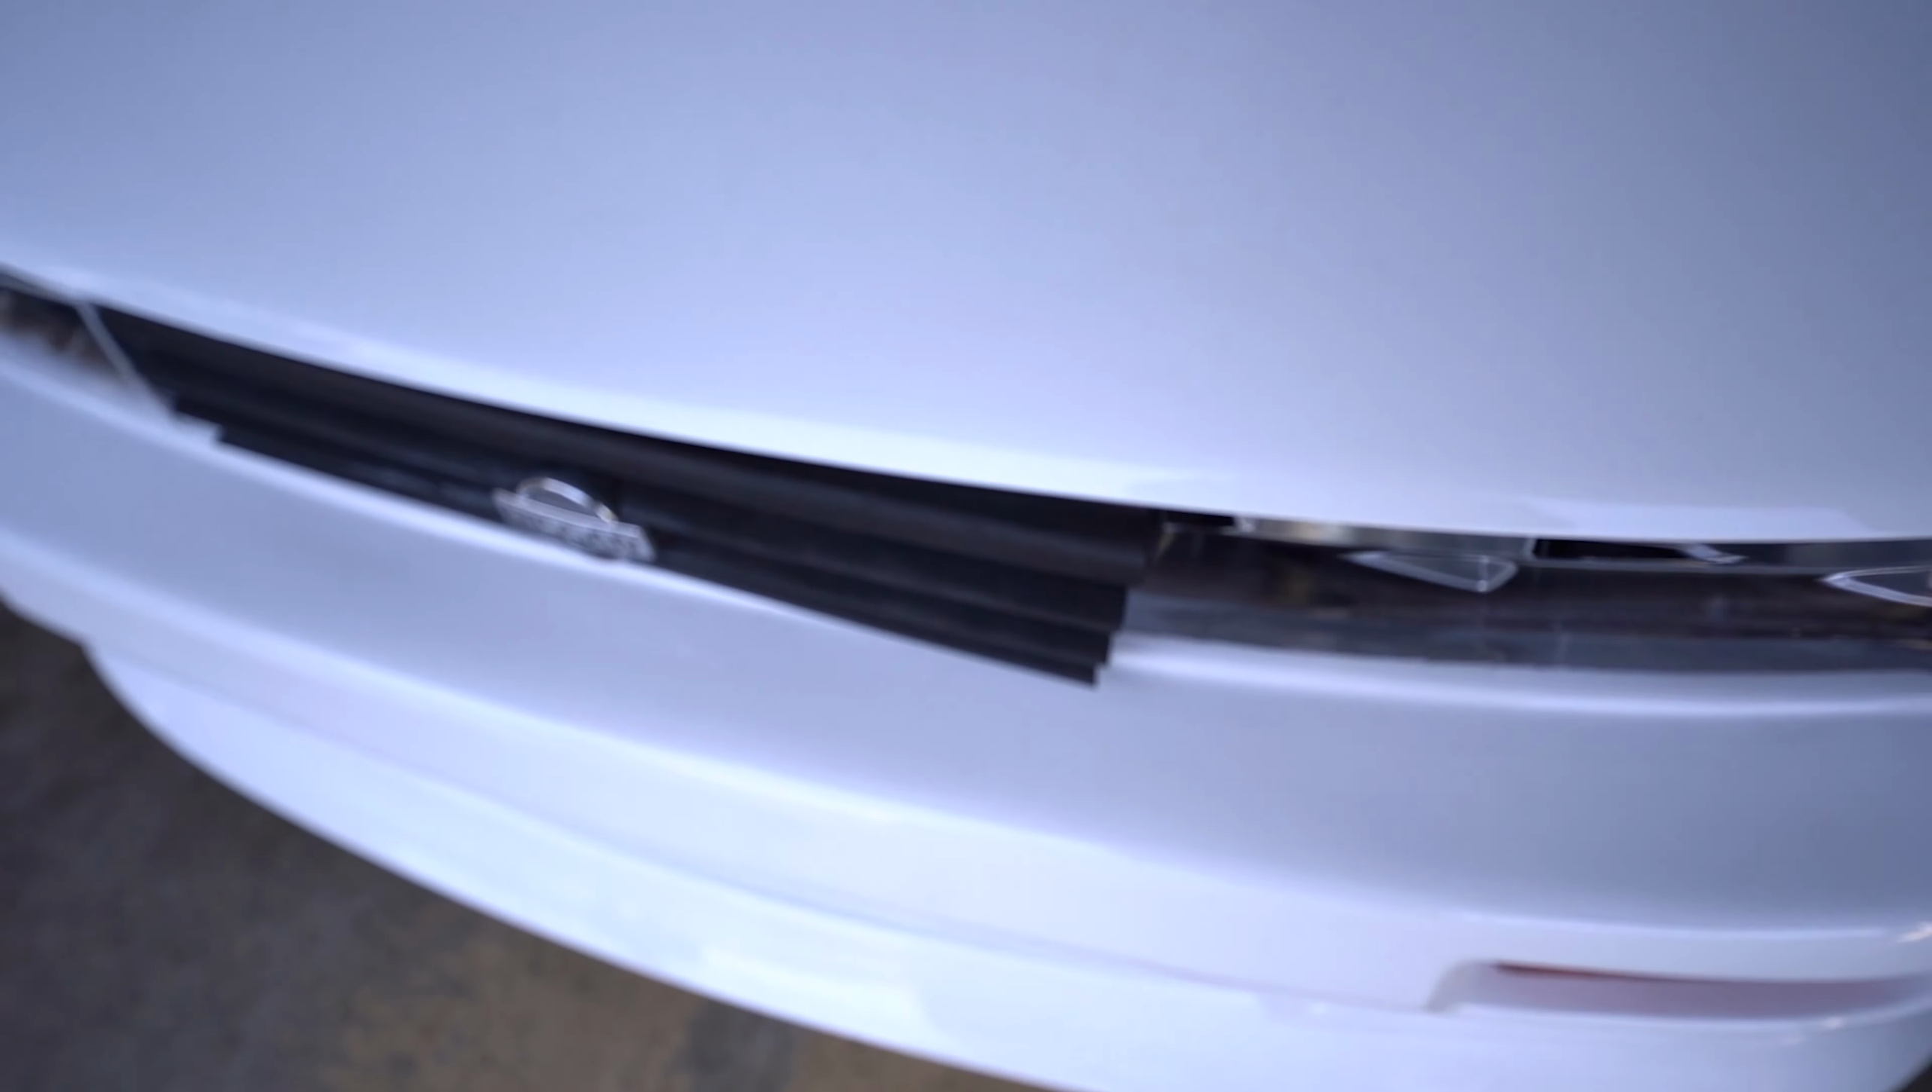My grill's not in all the way.